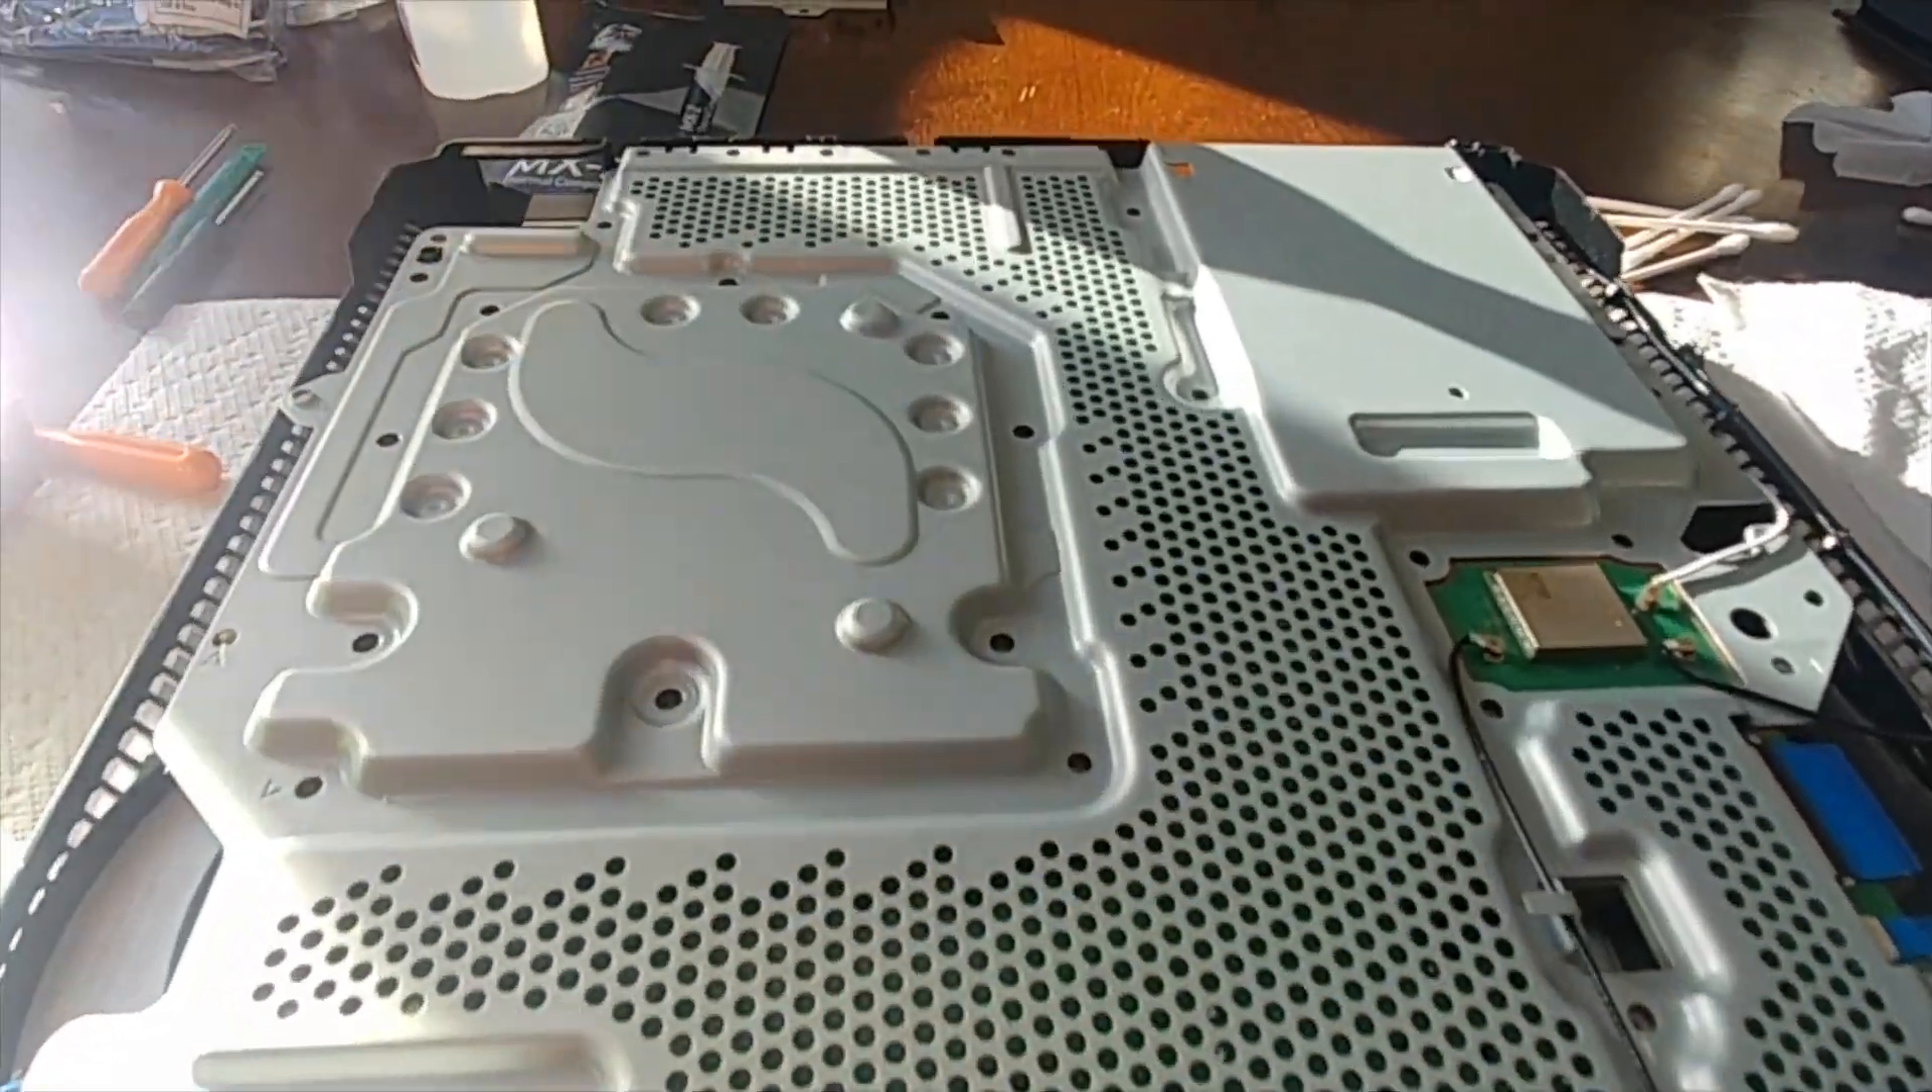So I got the top on.